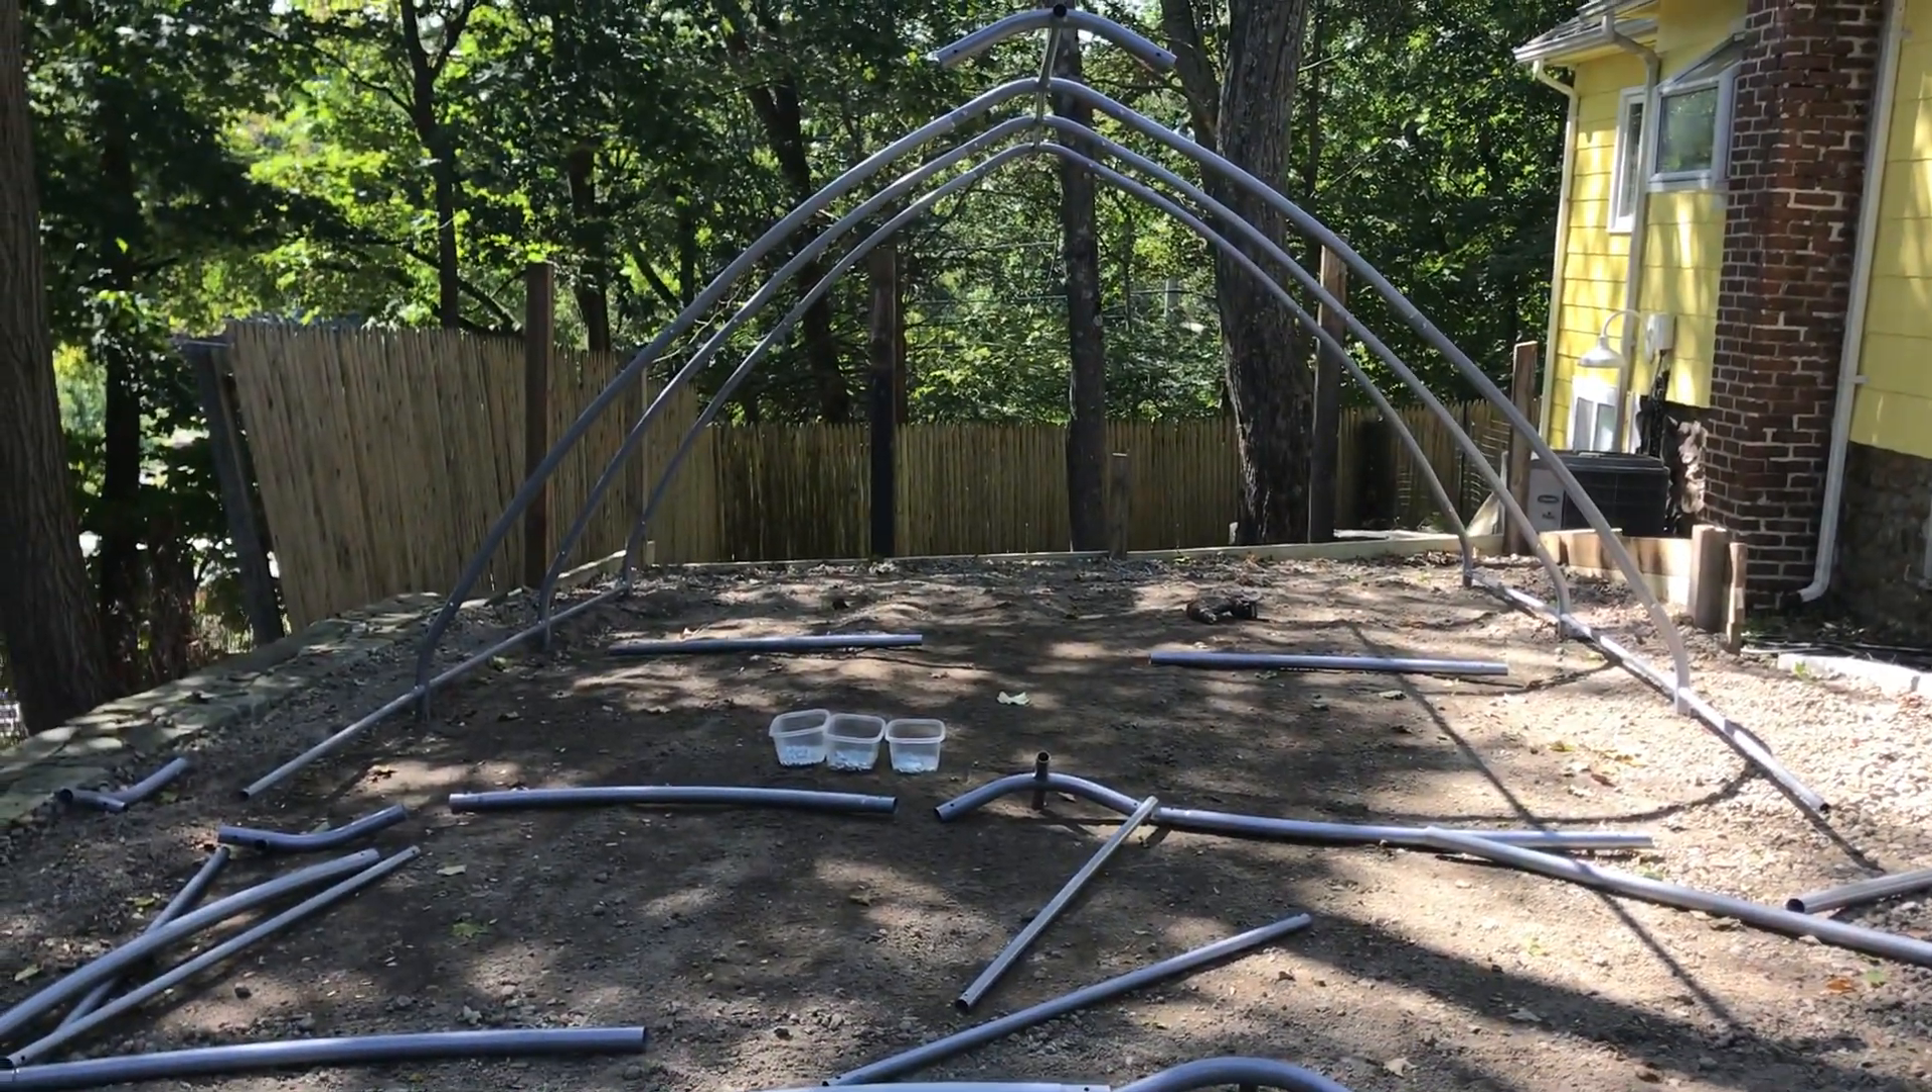Just think we don't even have the sides on this thing yet.